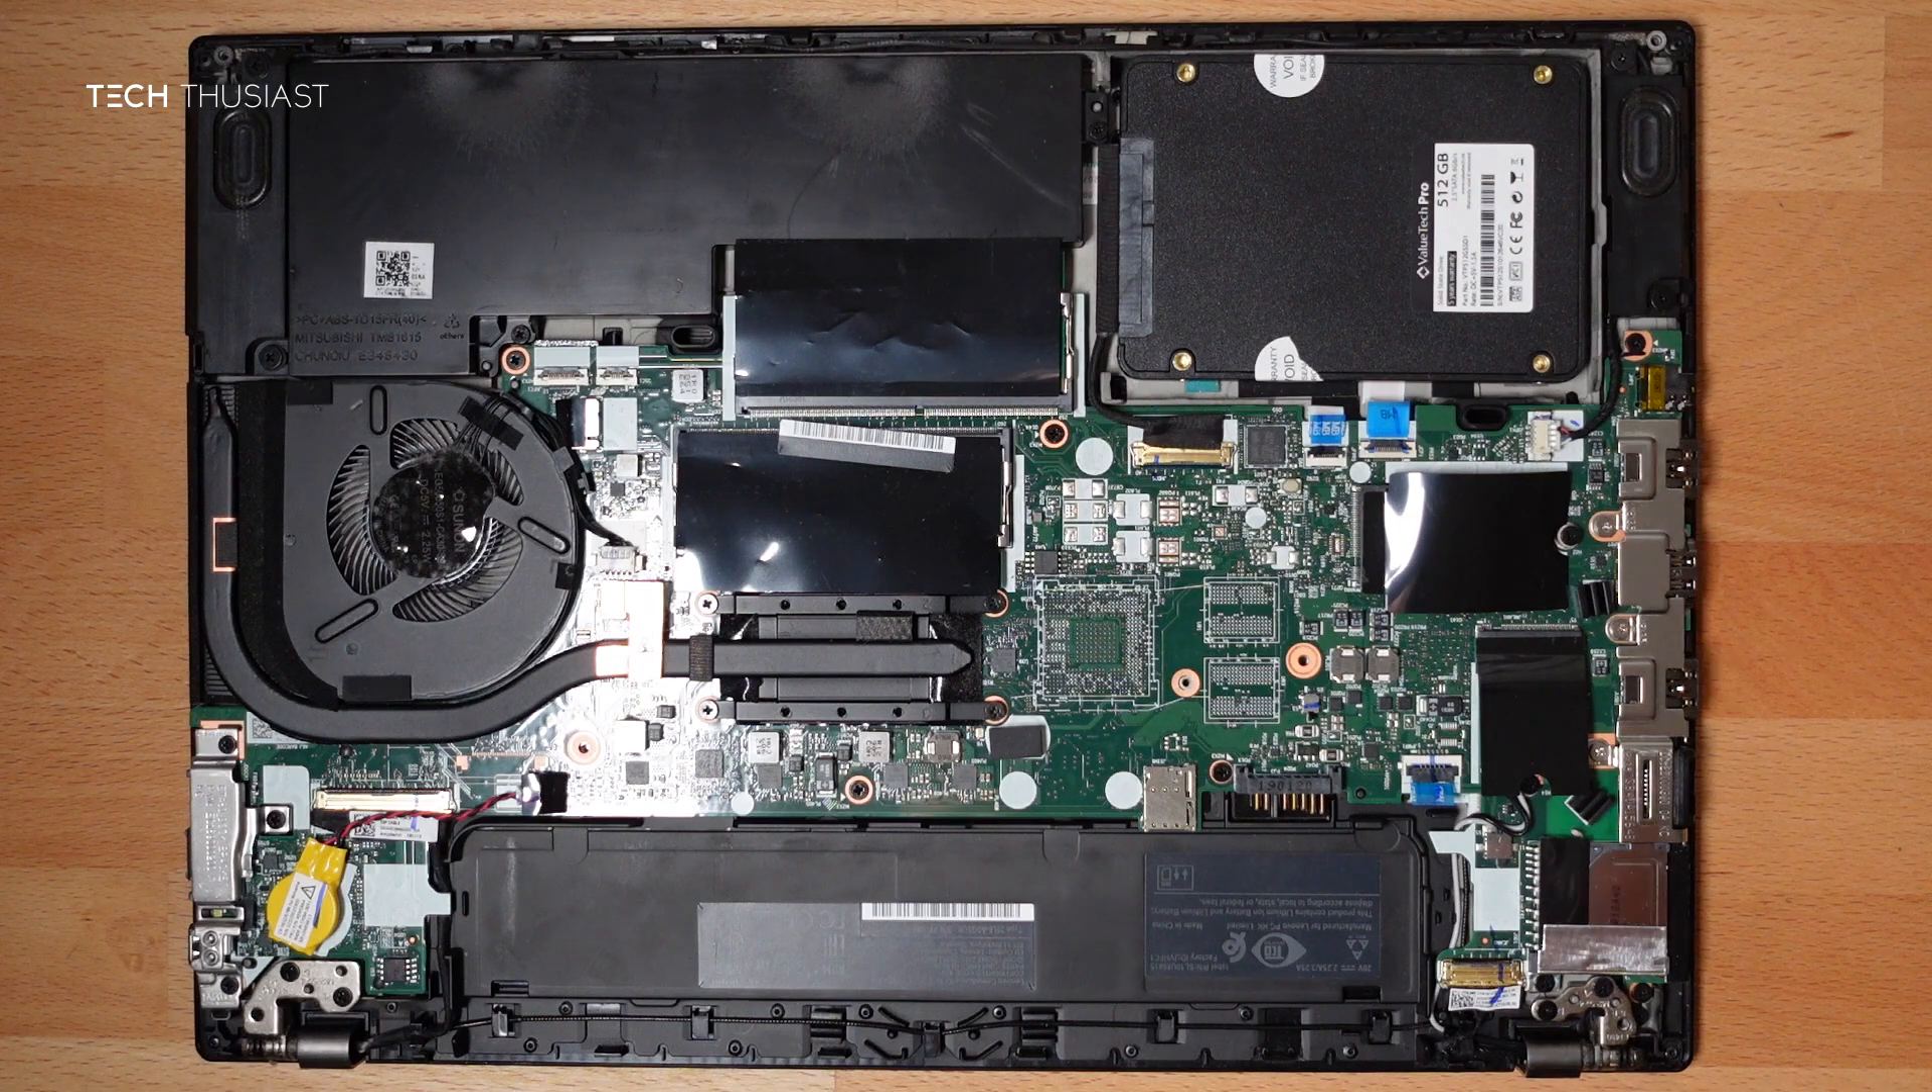Okay so with the back cover removed we can see the SSD on the top right hand corner.